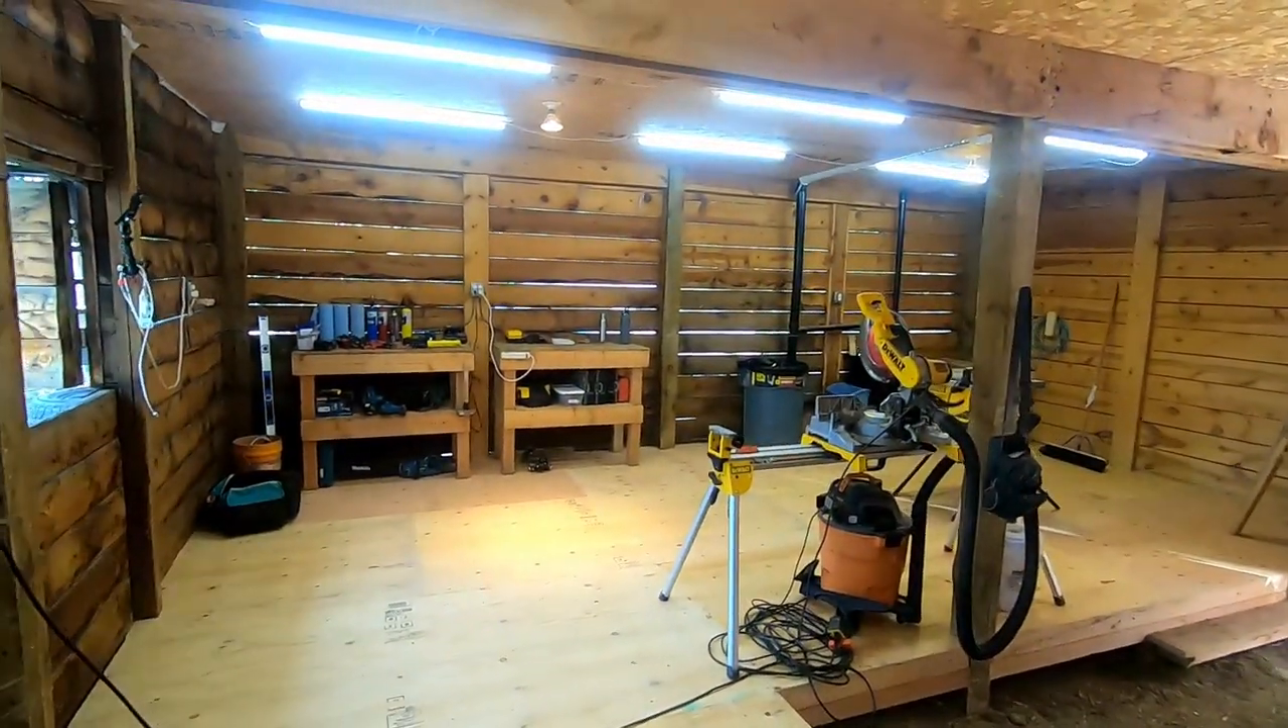All right we are done with the barn floor installation.